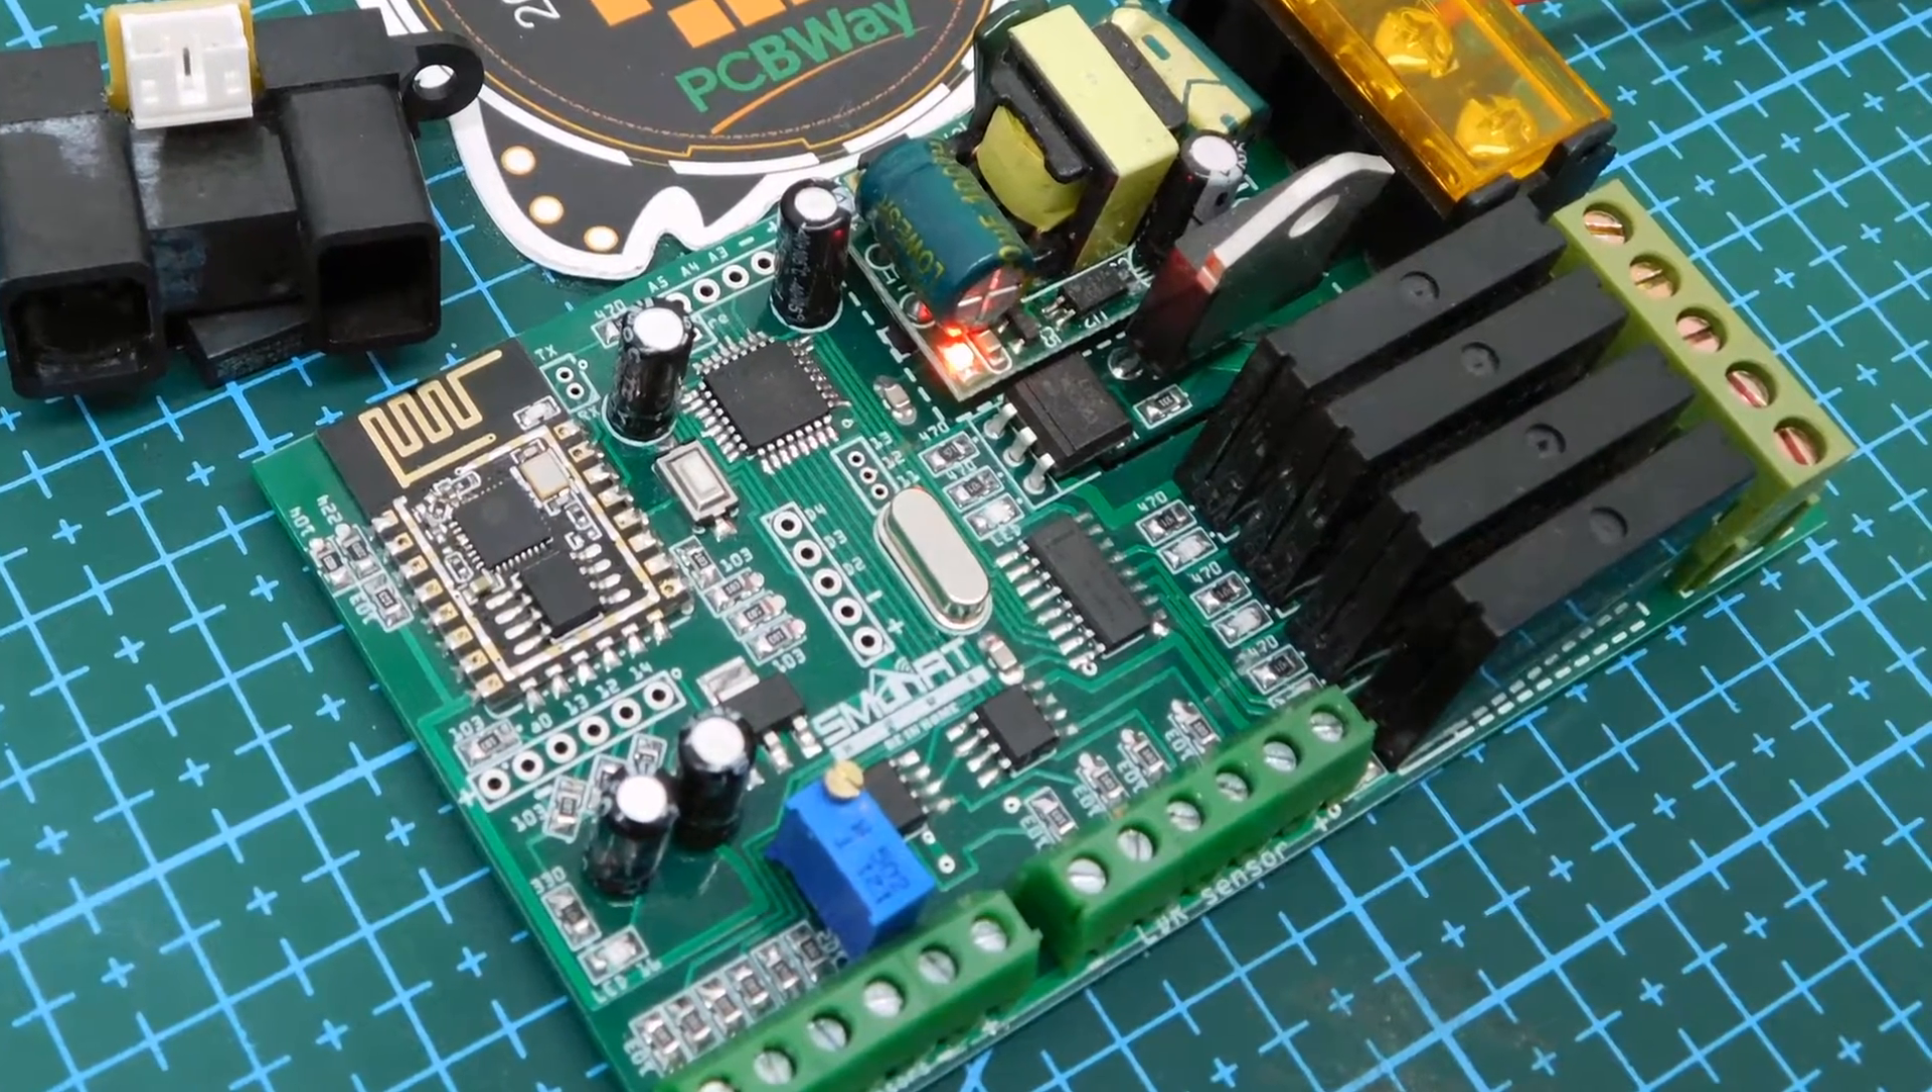بعد كده ركبنا المكونات وأنا بأعرض الصور لكي ترى كل المكونات.